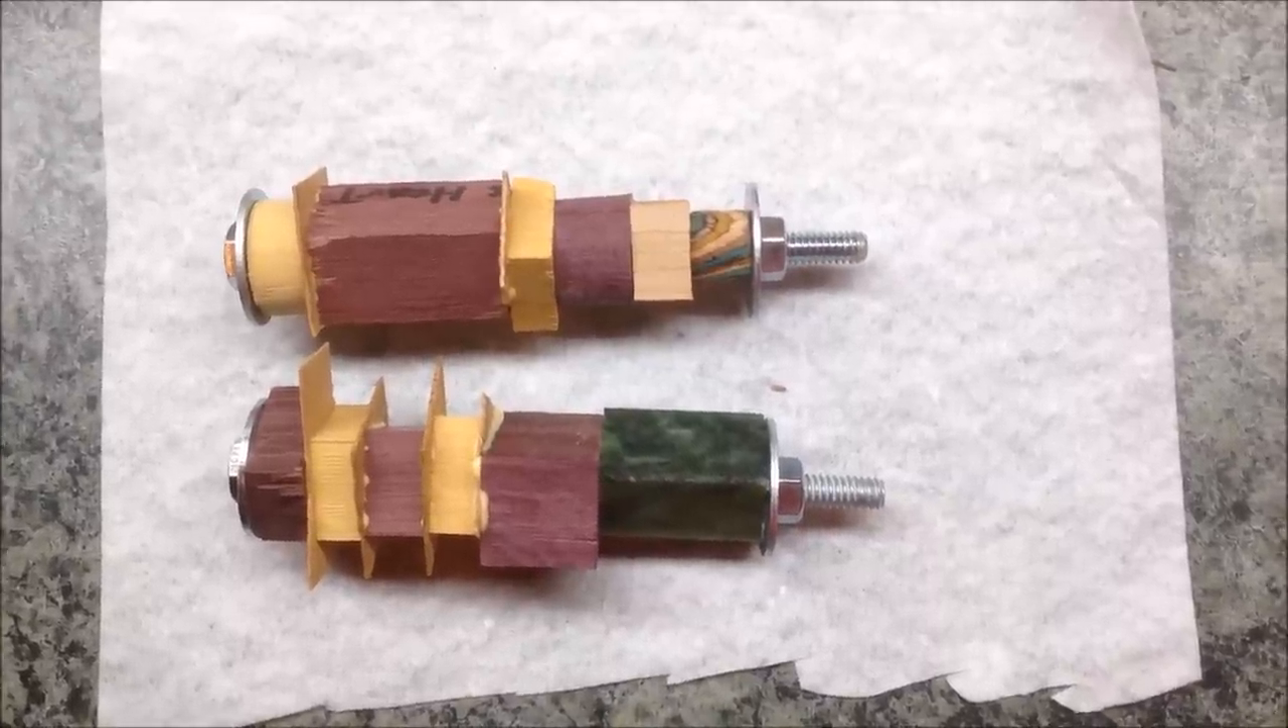I've got two blanks glued up.